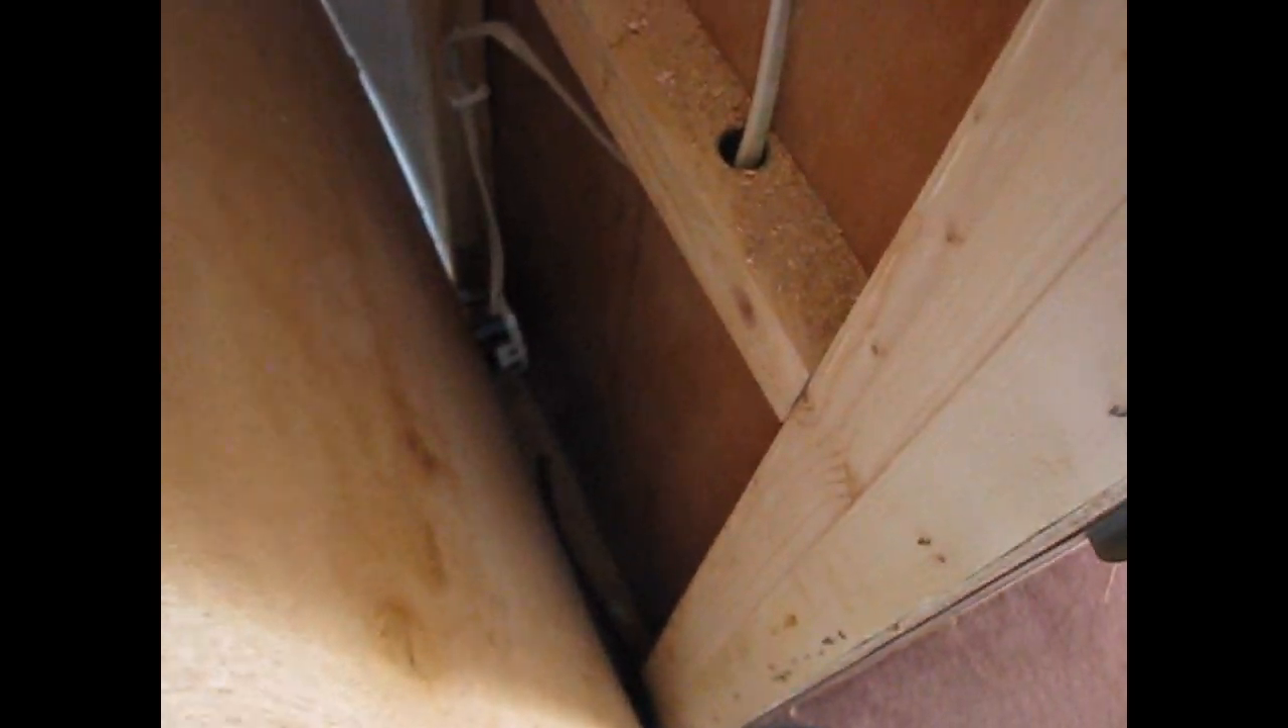But I was fortunate enough that I can go straight down, I drilled a hole down there, you can see my wire's already pulled out here.